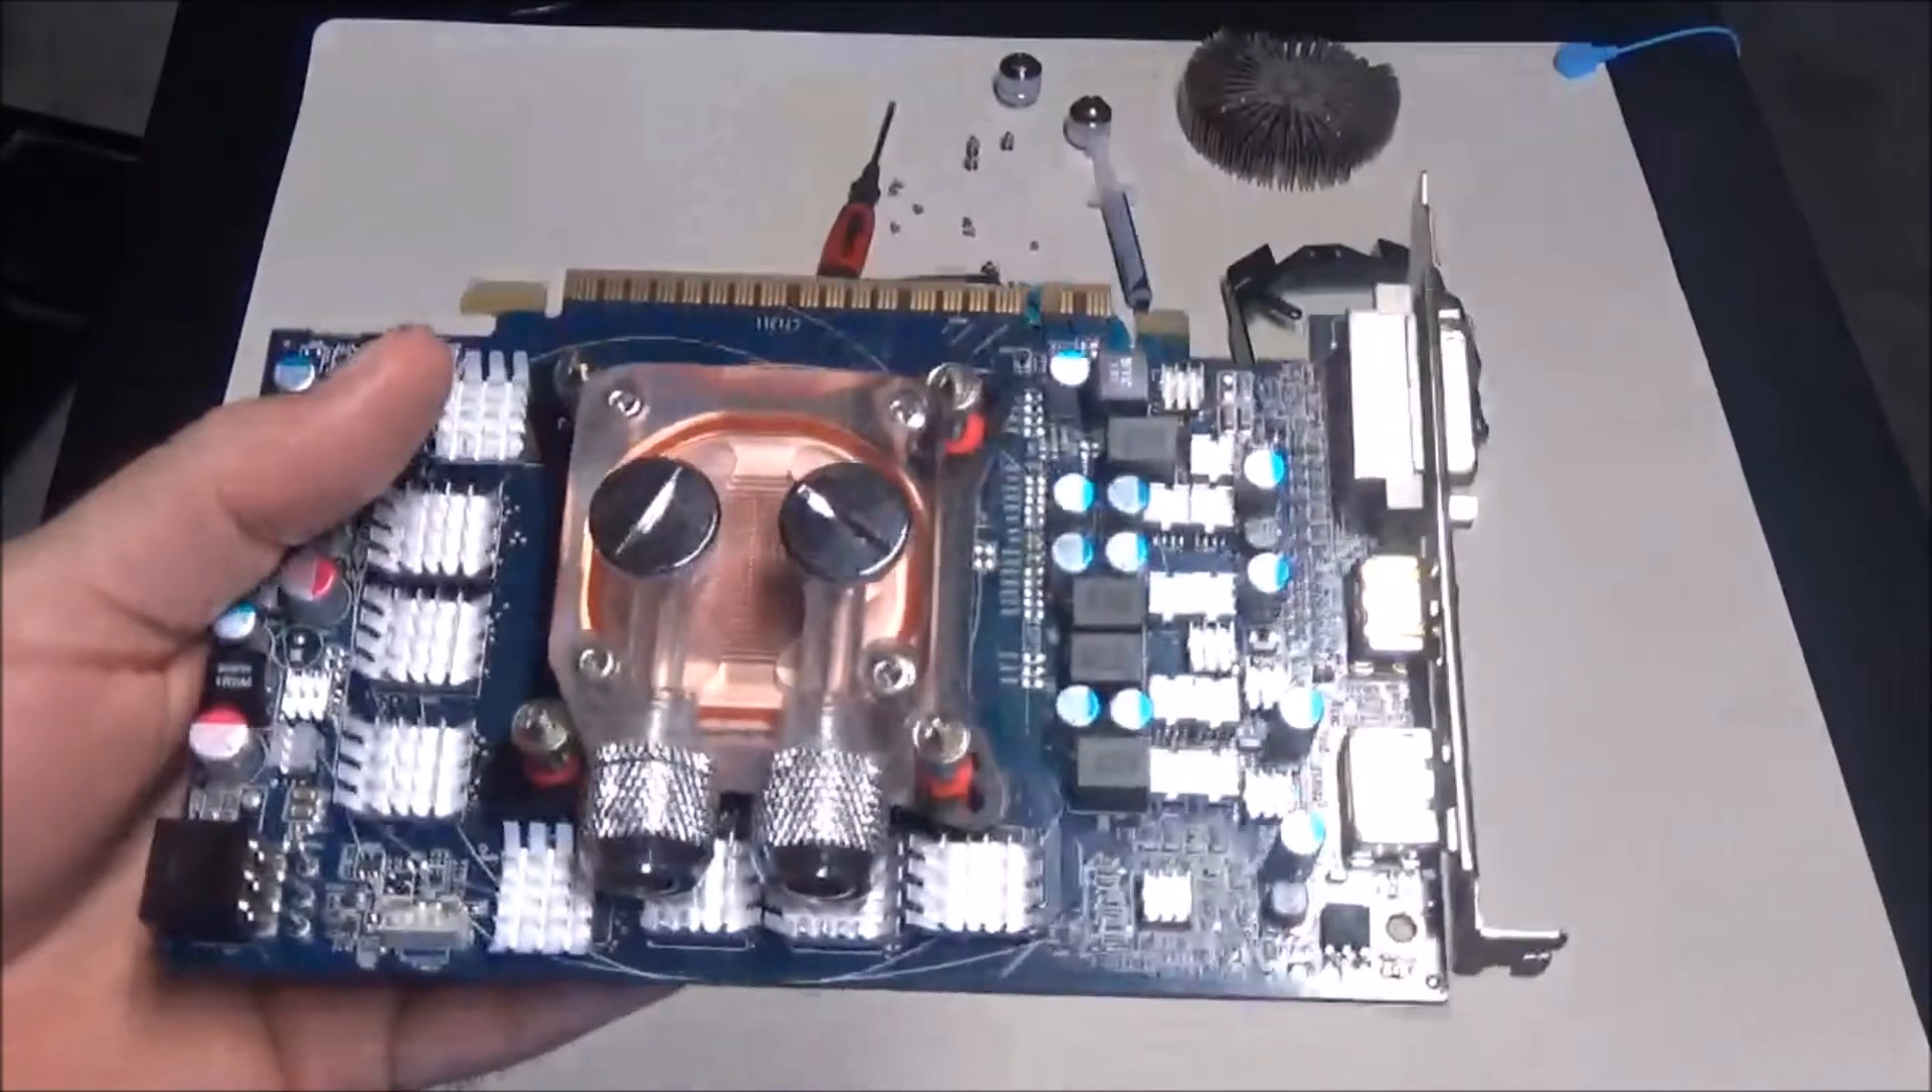I have finished putting all the heat sinks on and the water block.